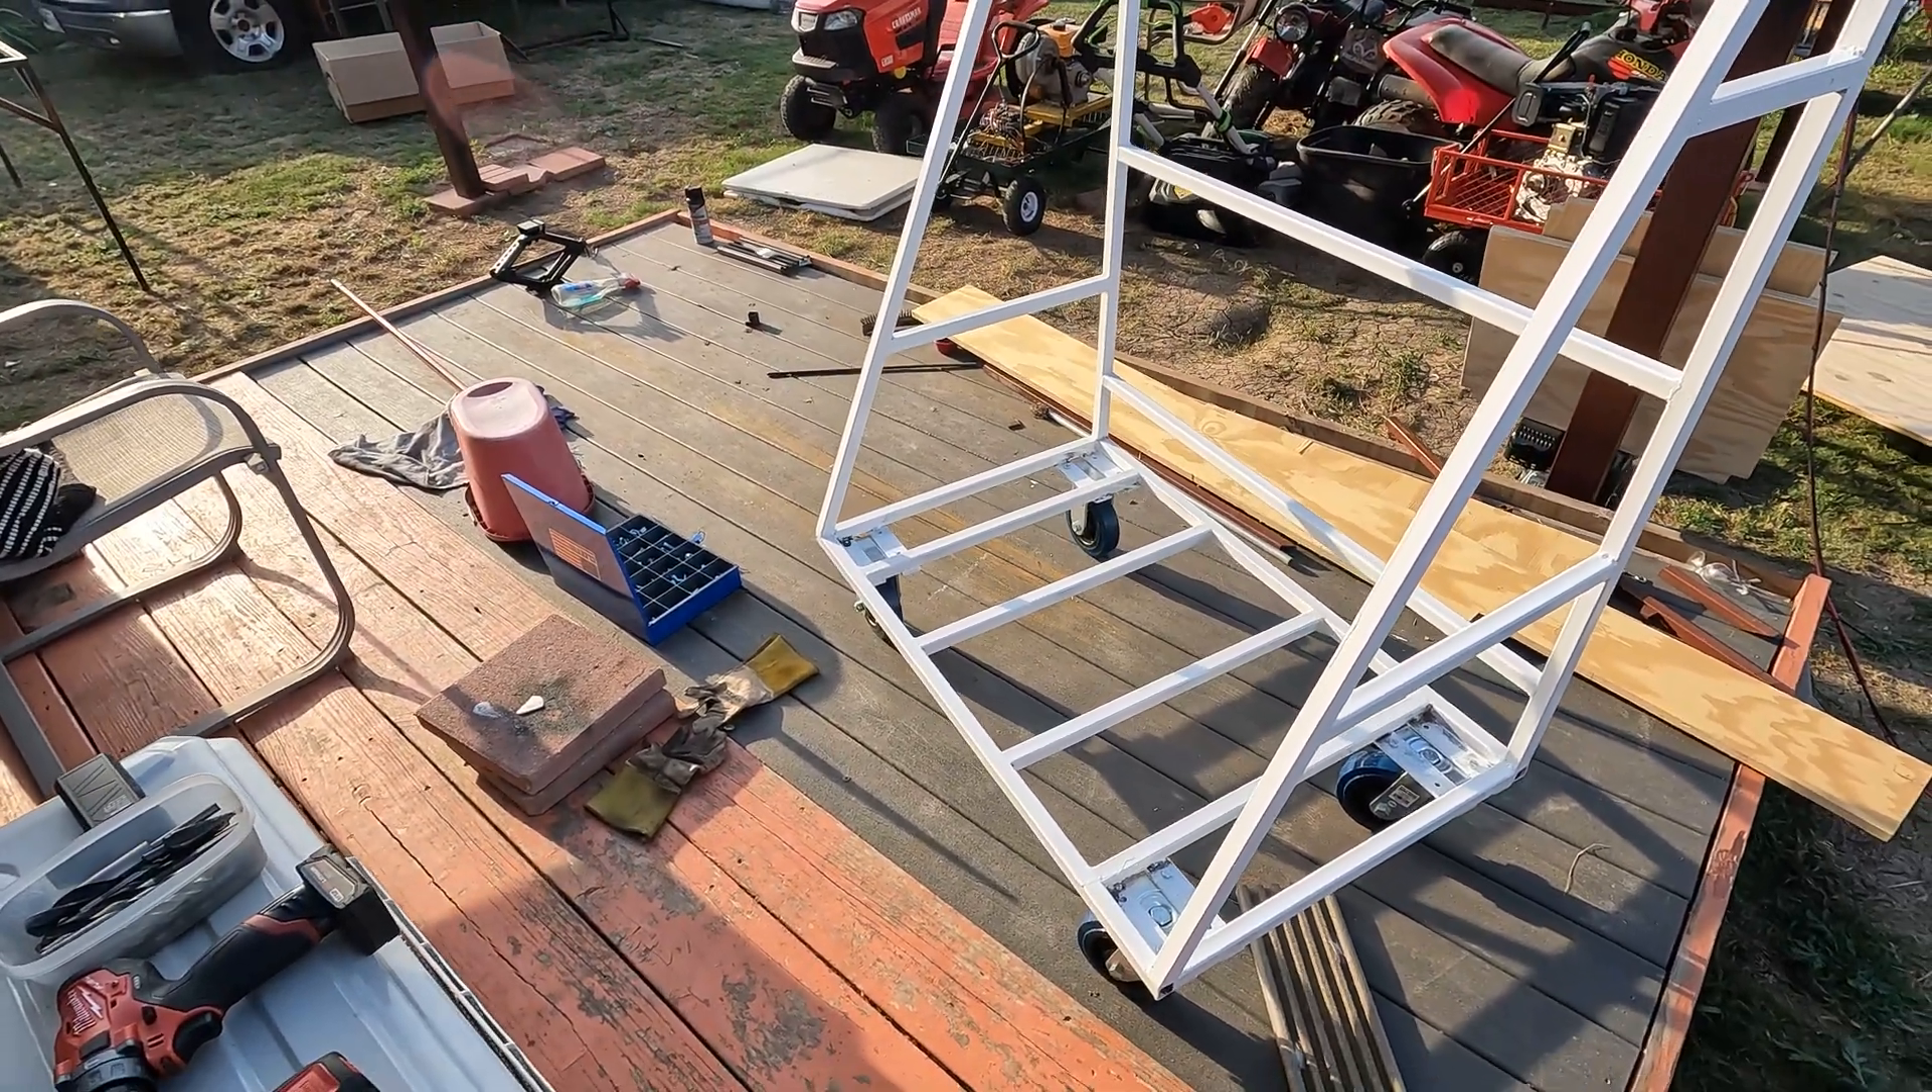All right got the wheels on.